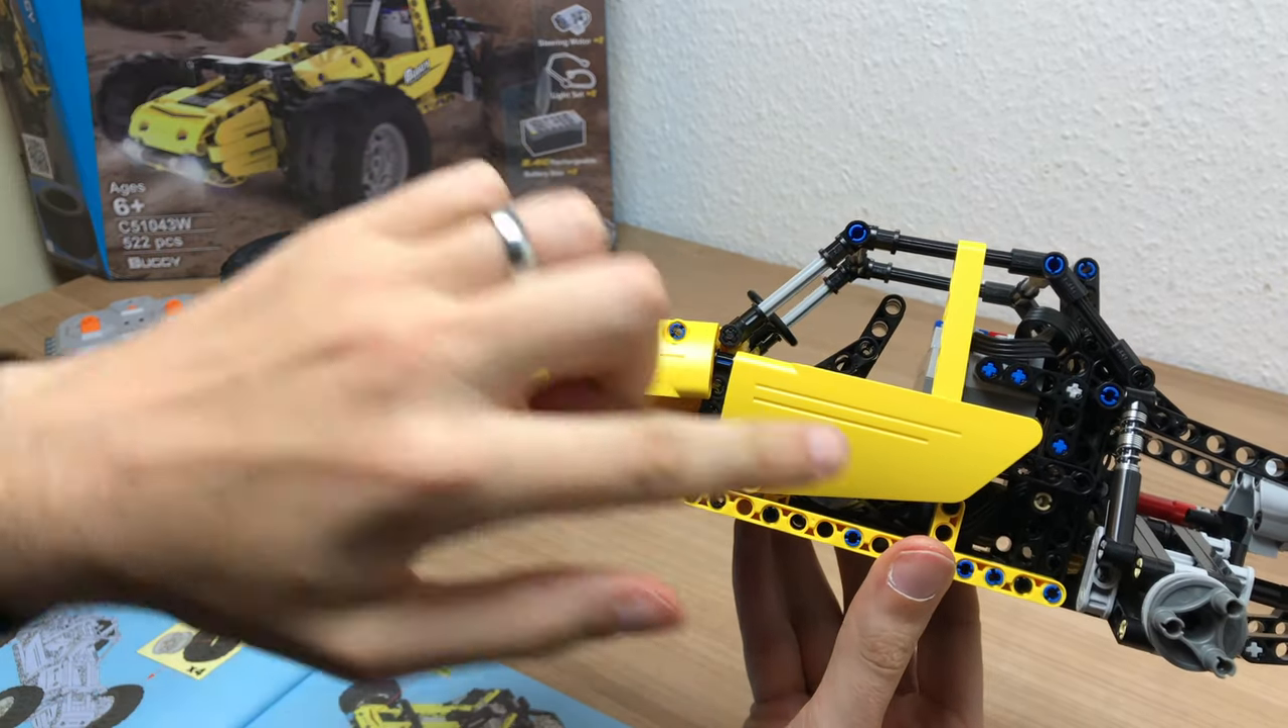Auch das restliche Fahrzeug ist so gut wie fertig. Nur noch hier hinten die Reifen fehlen.